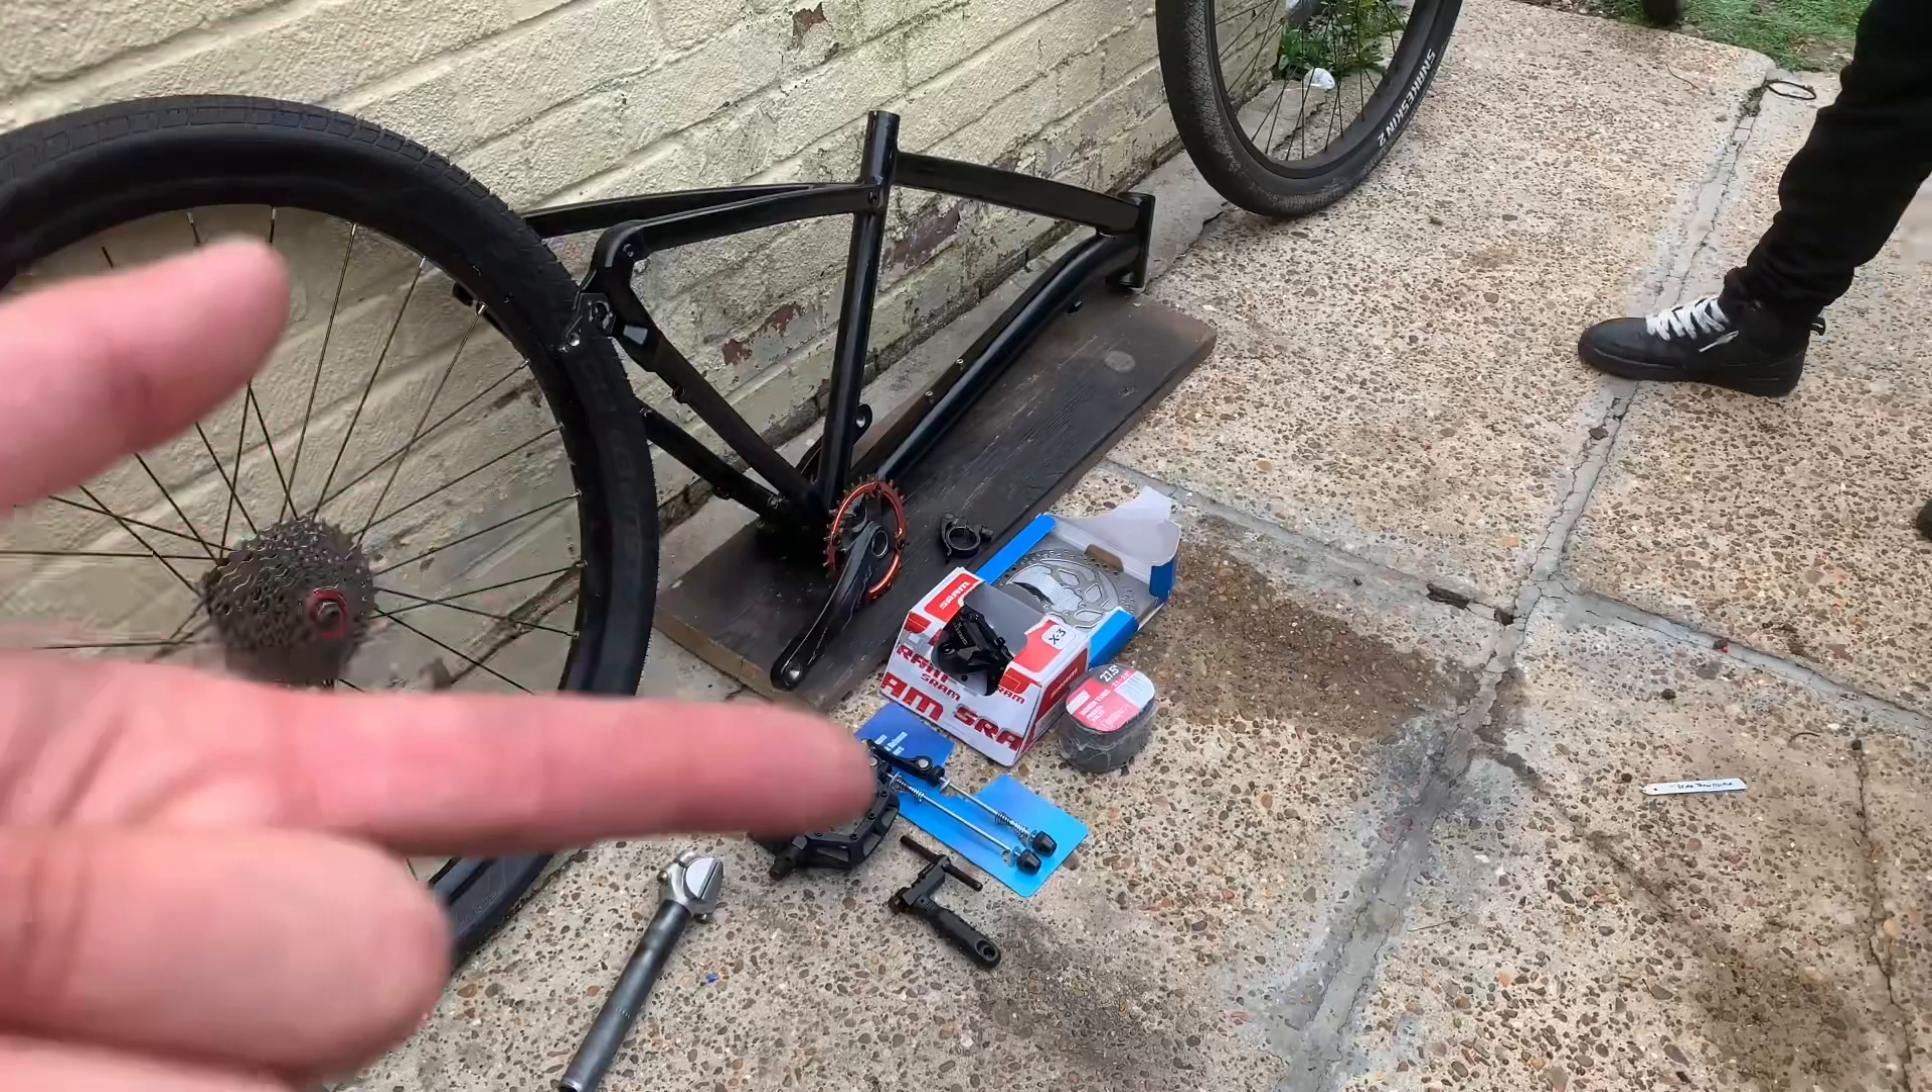We're still waiting on the handlebars the stem front tire and the seat.